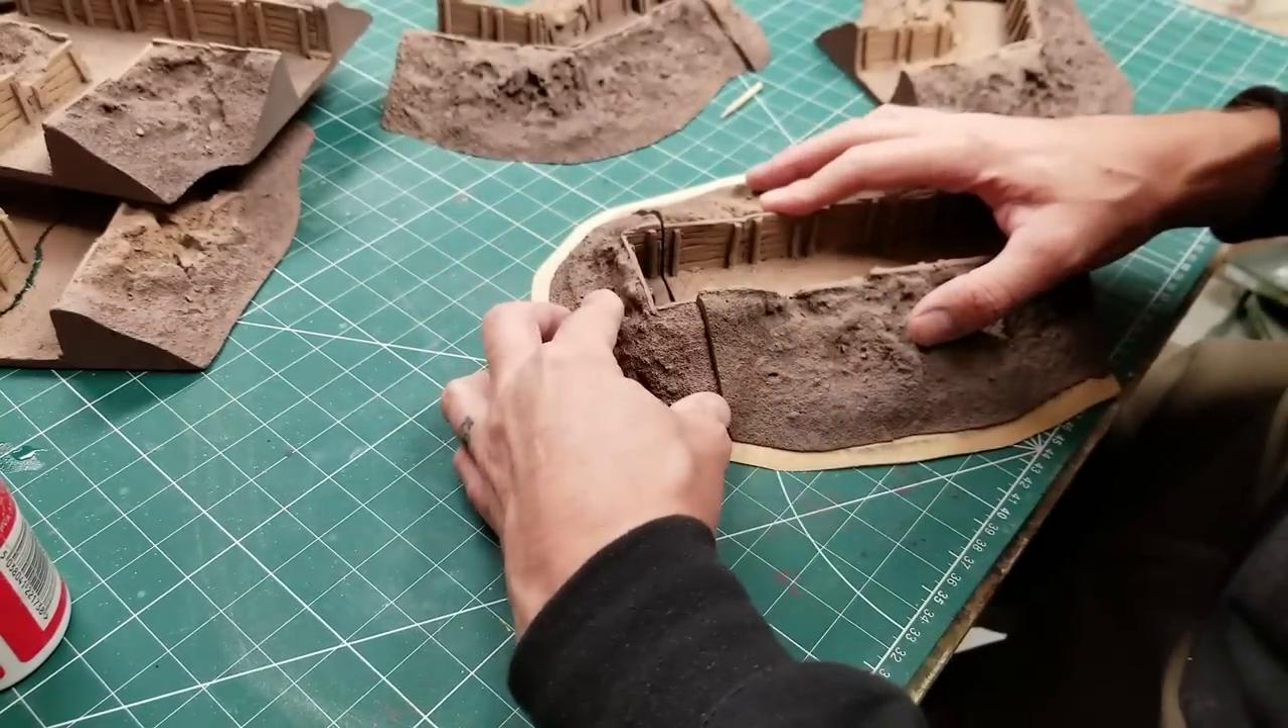Now obviously you can see there's a bit of a joint line there and that sort of stuff we can blend all that stuff in.